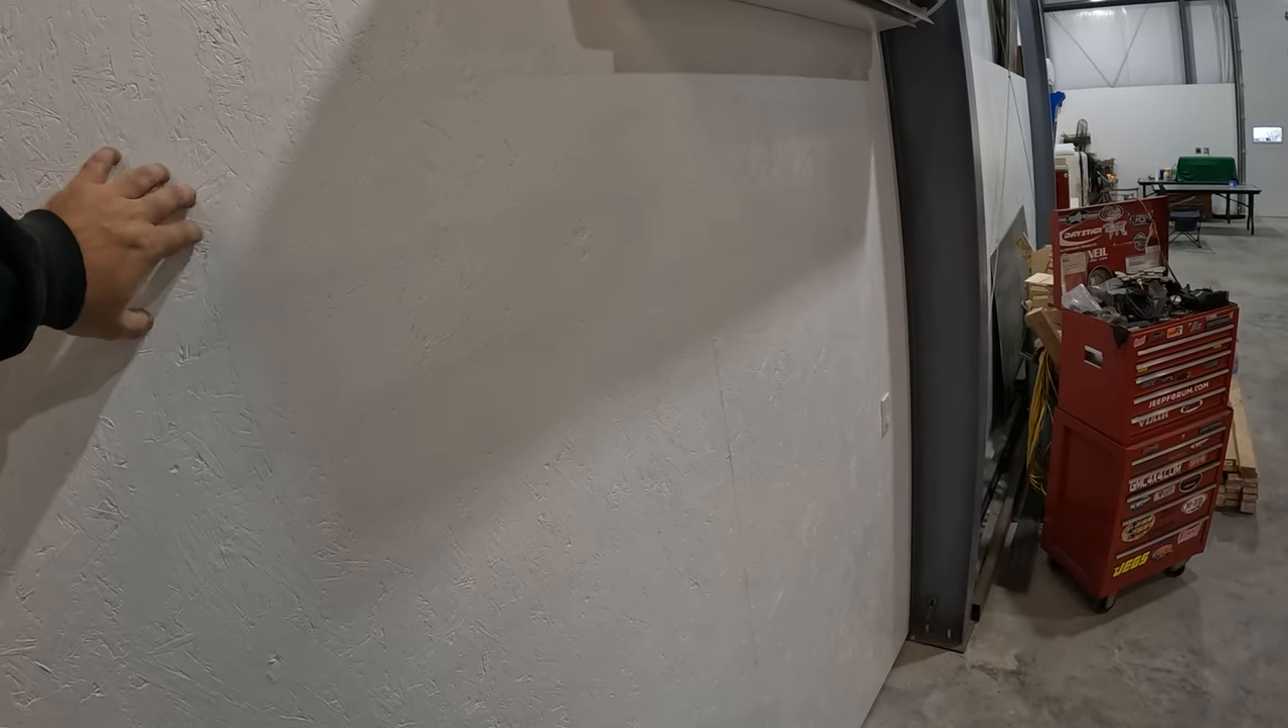Yeah, I still need to put a handrail on this wall.